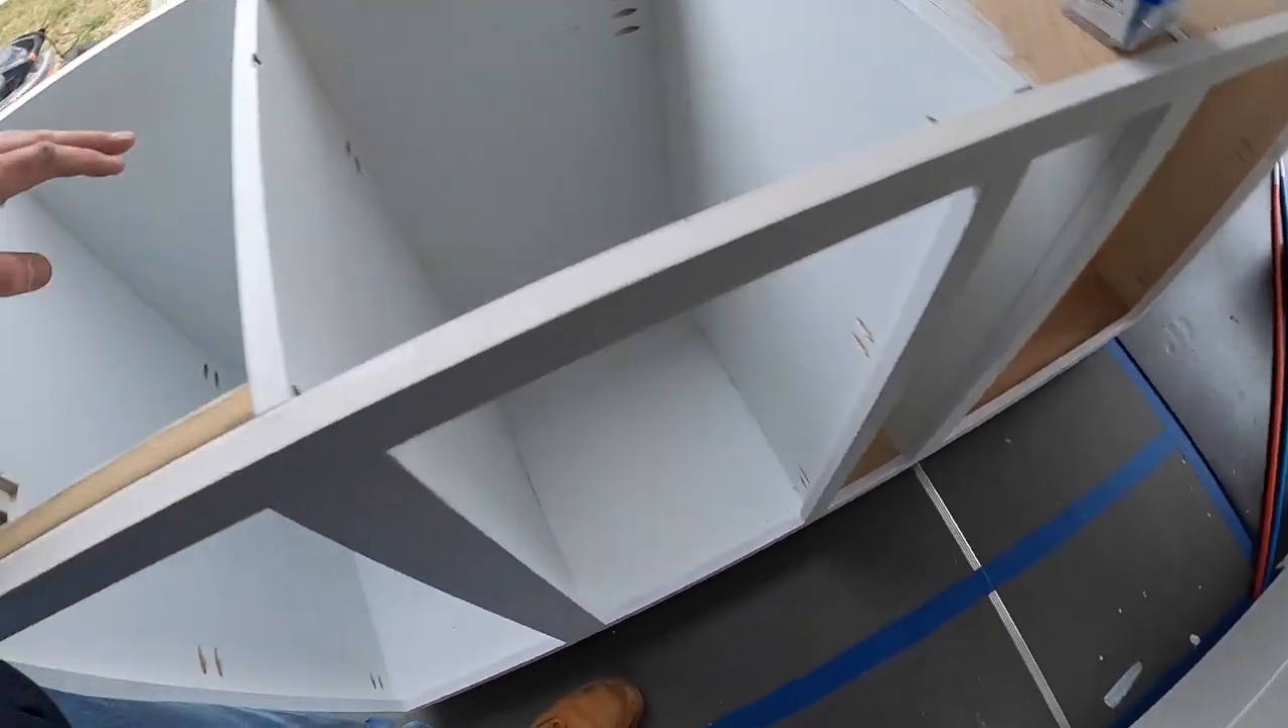So here's the cabinet with the face frame on looking really good.